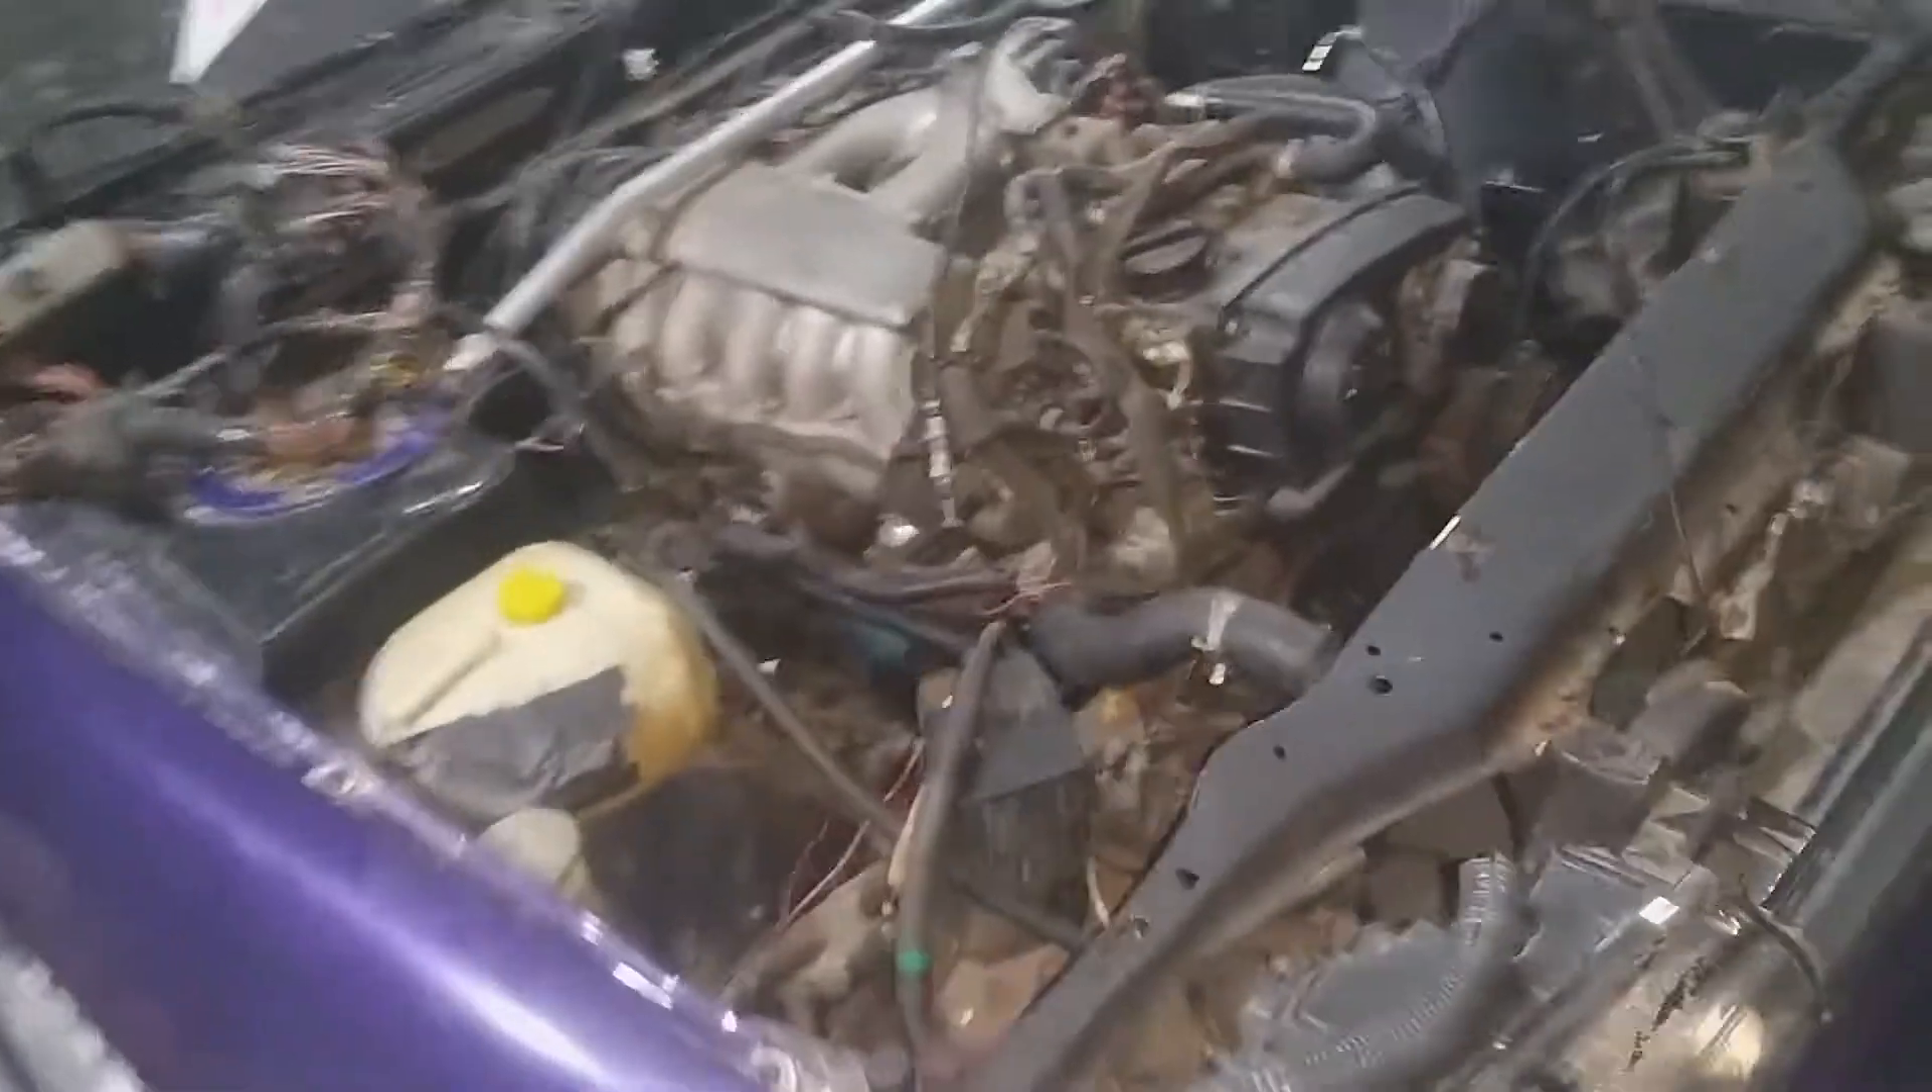Ya, está el motor, ya está, en su sitio, donde va a quedar.